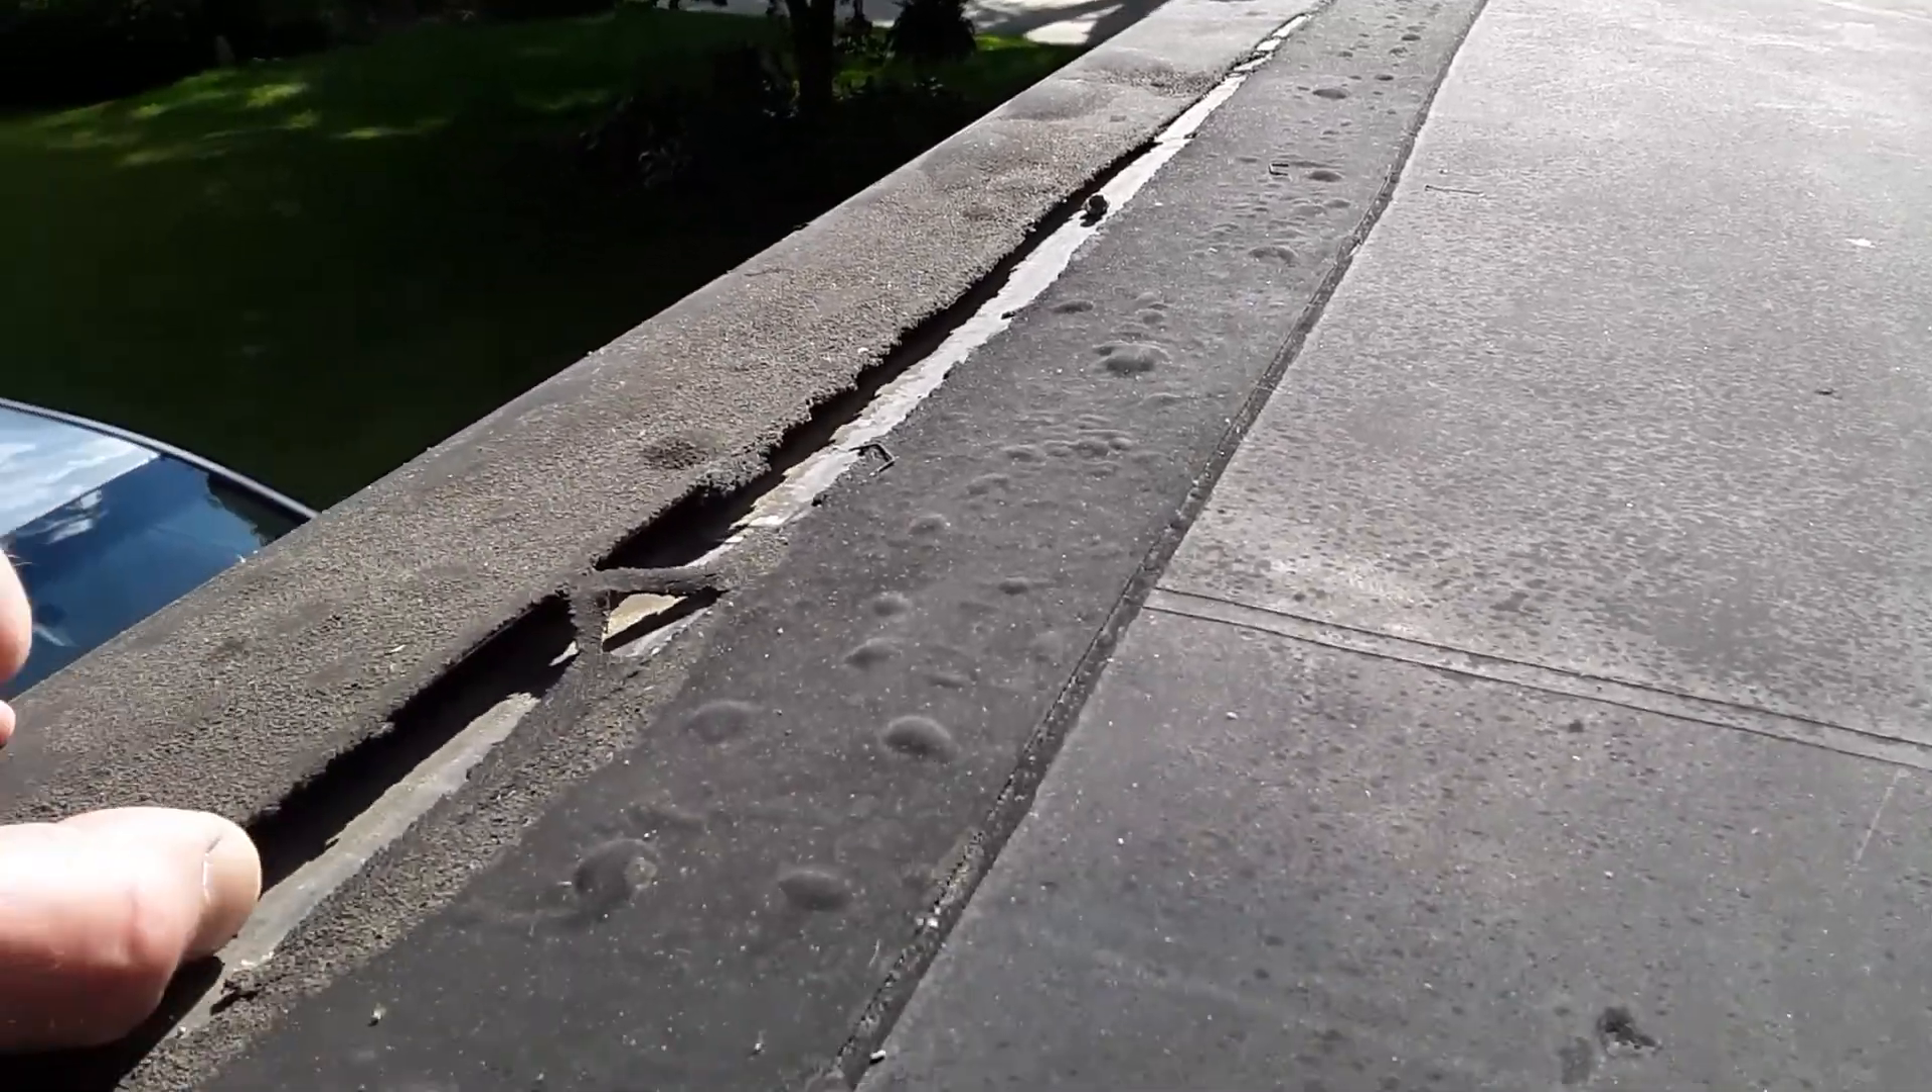Here you can start to see where the seams are coming open and the blistering once again. And then as you come down here, you'll start to see where it's pulling away. So with the expansion and contraction of the heat from the black roof, this drip edge is starting to pull away. And you can see how it's lifting on these seams.